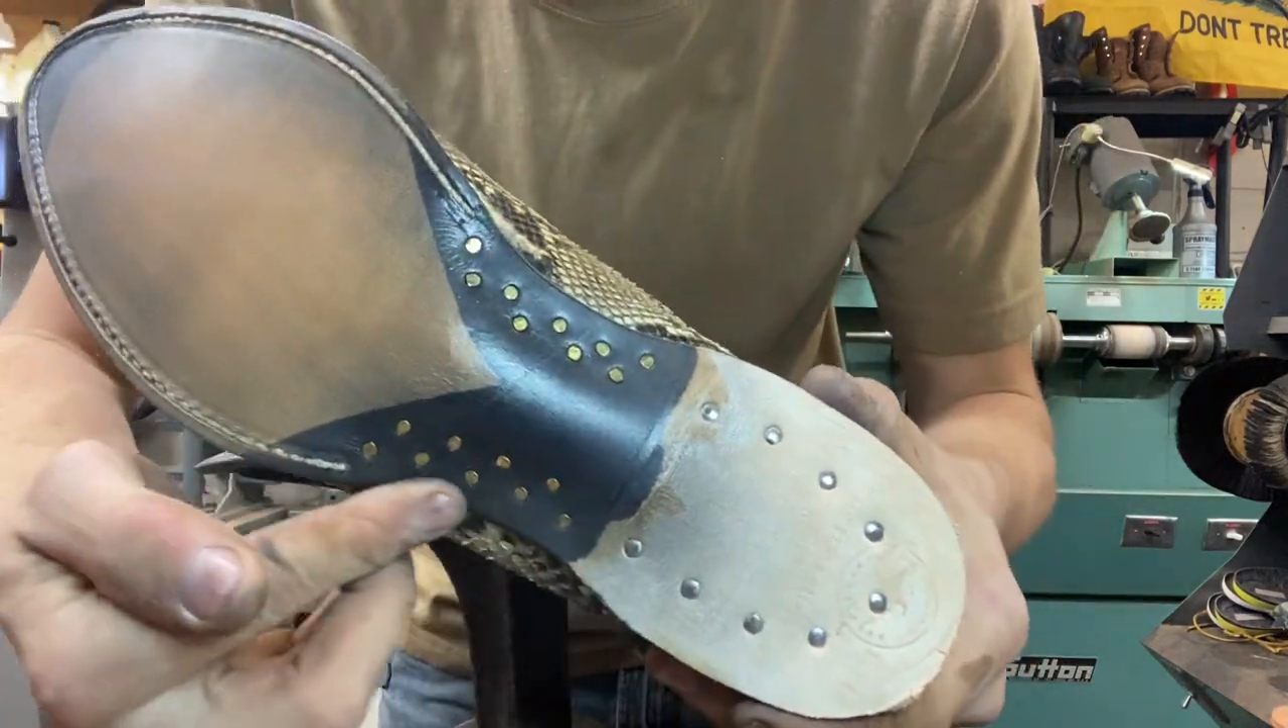And there we are, two rows, brass nails on either side.